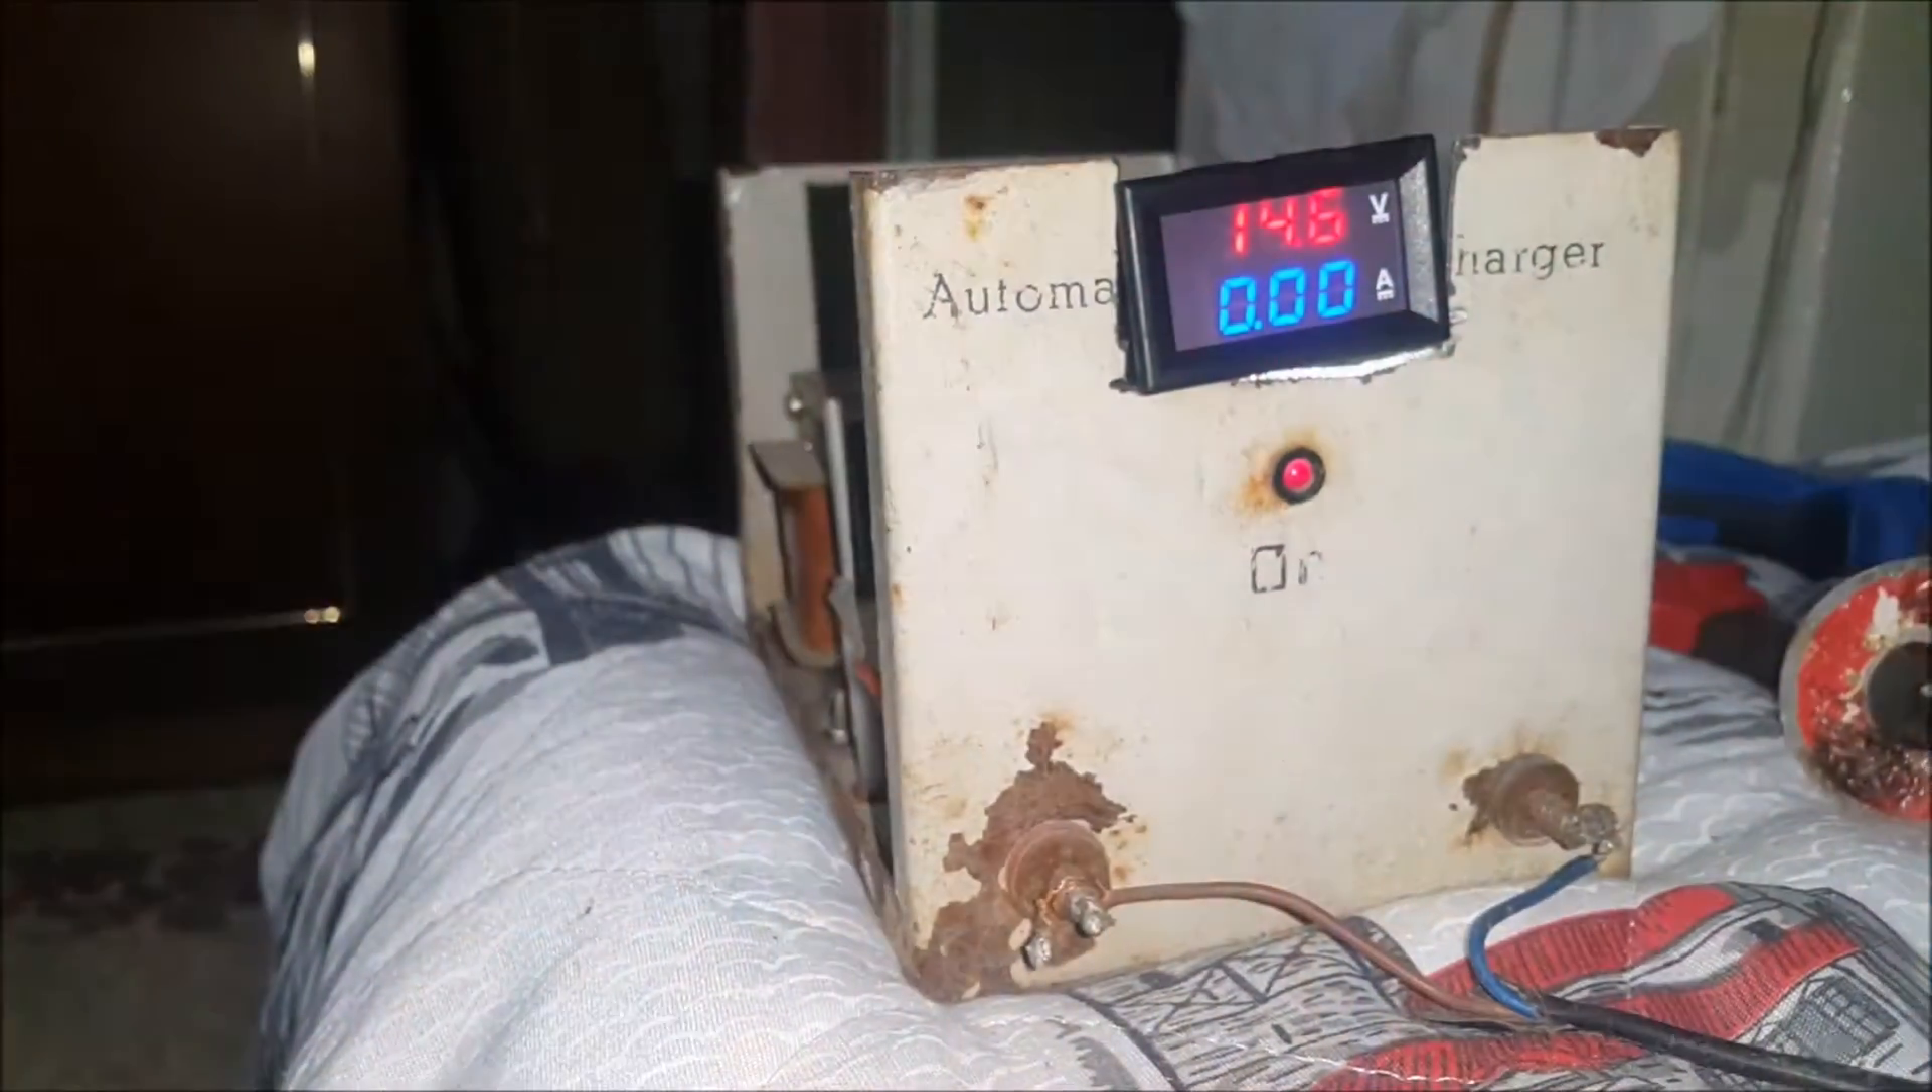evet voltmetre ve ampermetremizi bağladık şu şekilde.